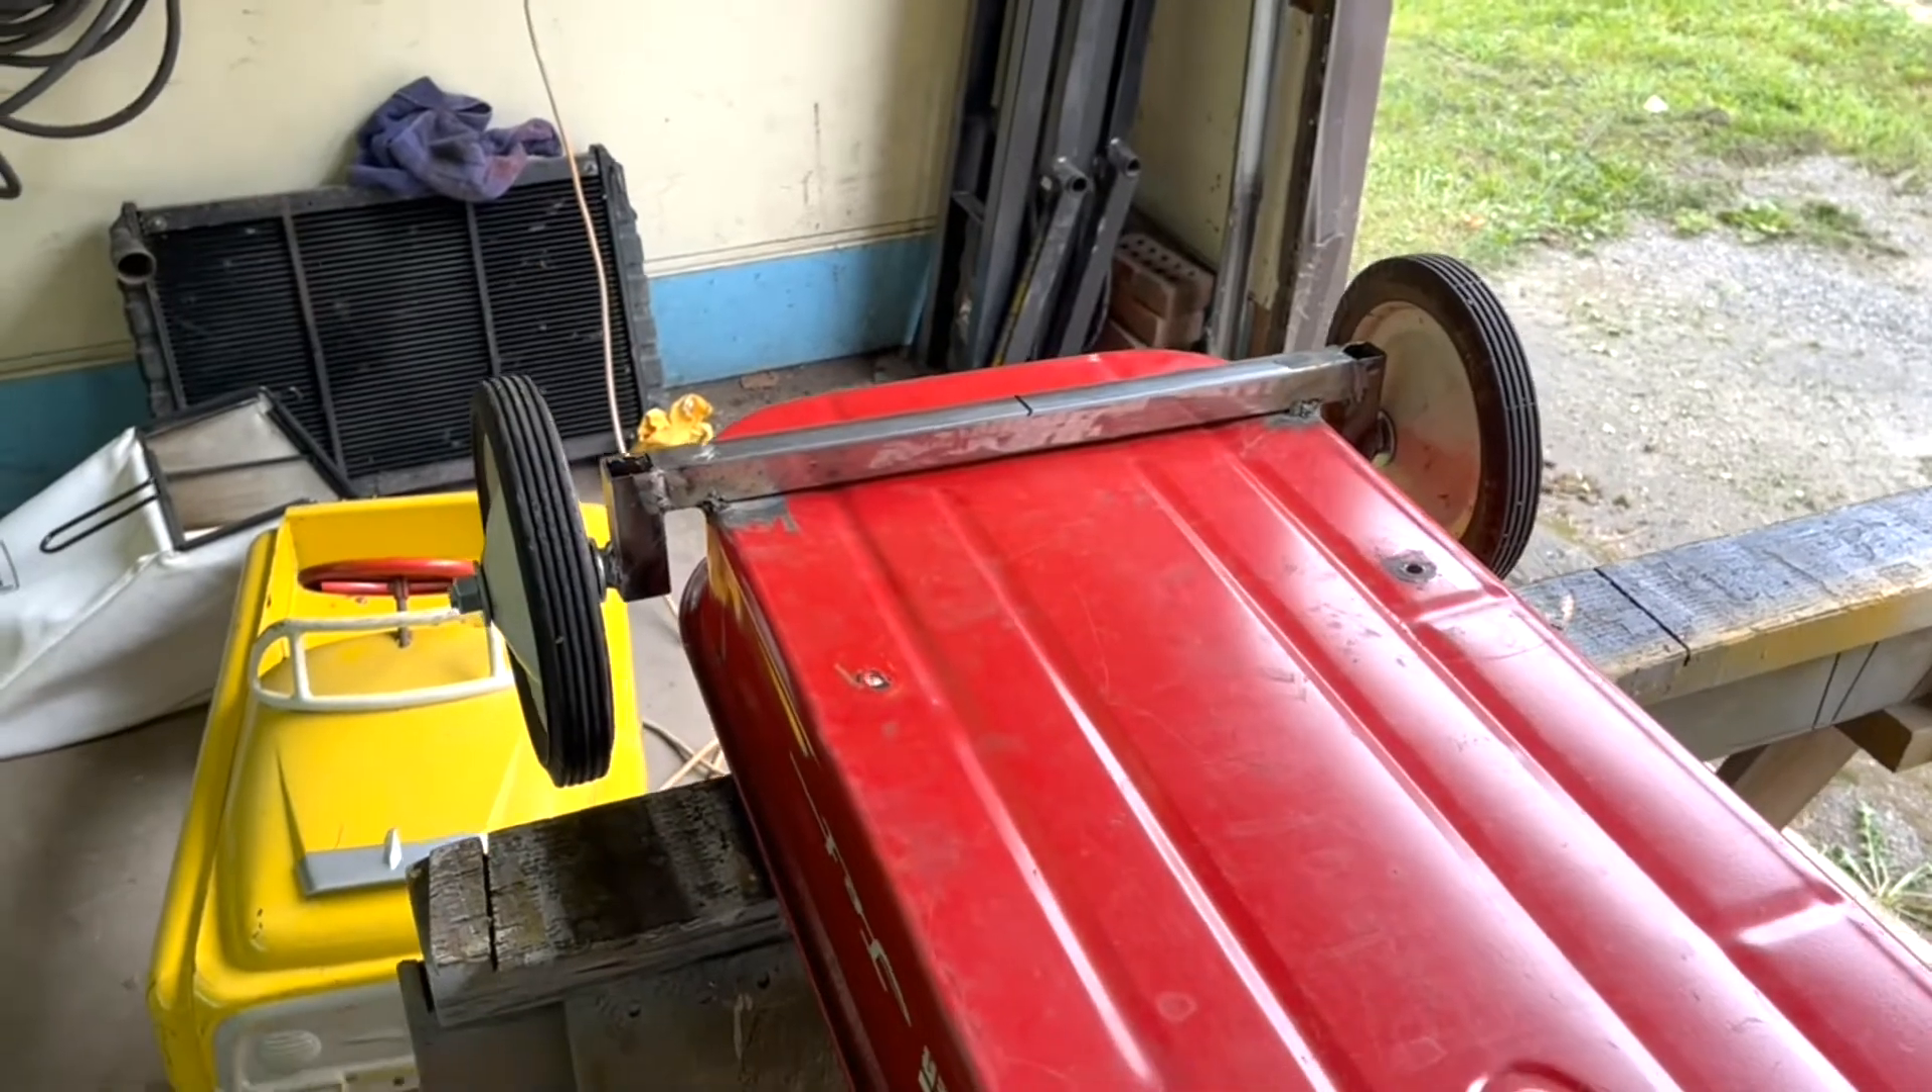All right as you can see i have the rear axle spot welded on and i also have the wheels on.